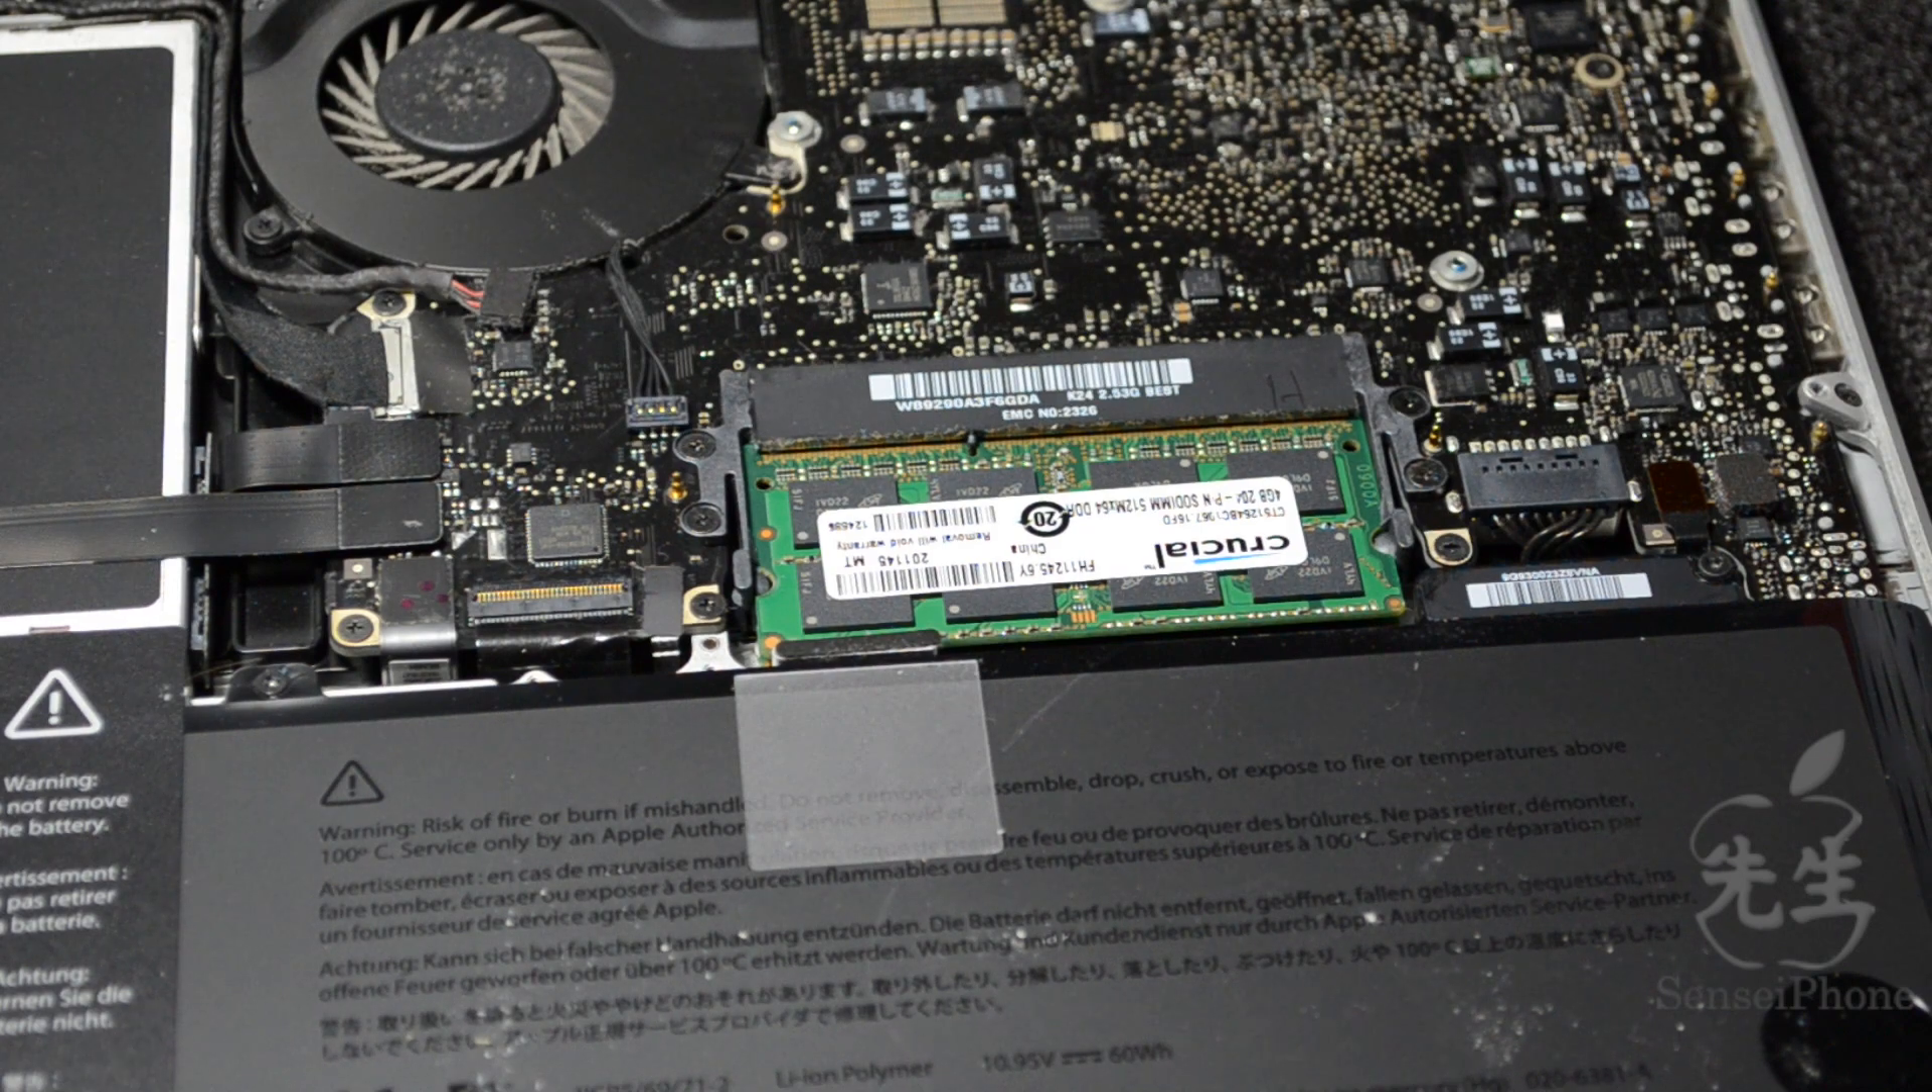You're done installing your ram guys.